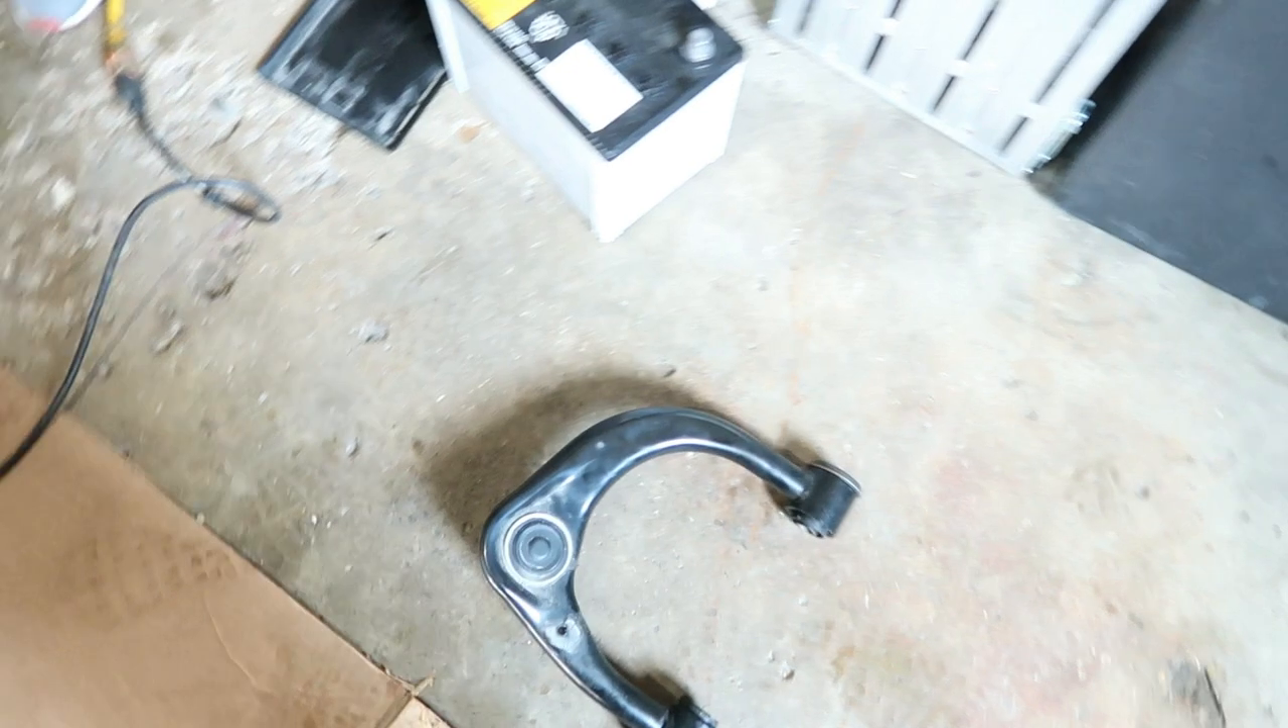That's a 10. Alright, so, we just got the upper control arm off.